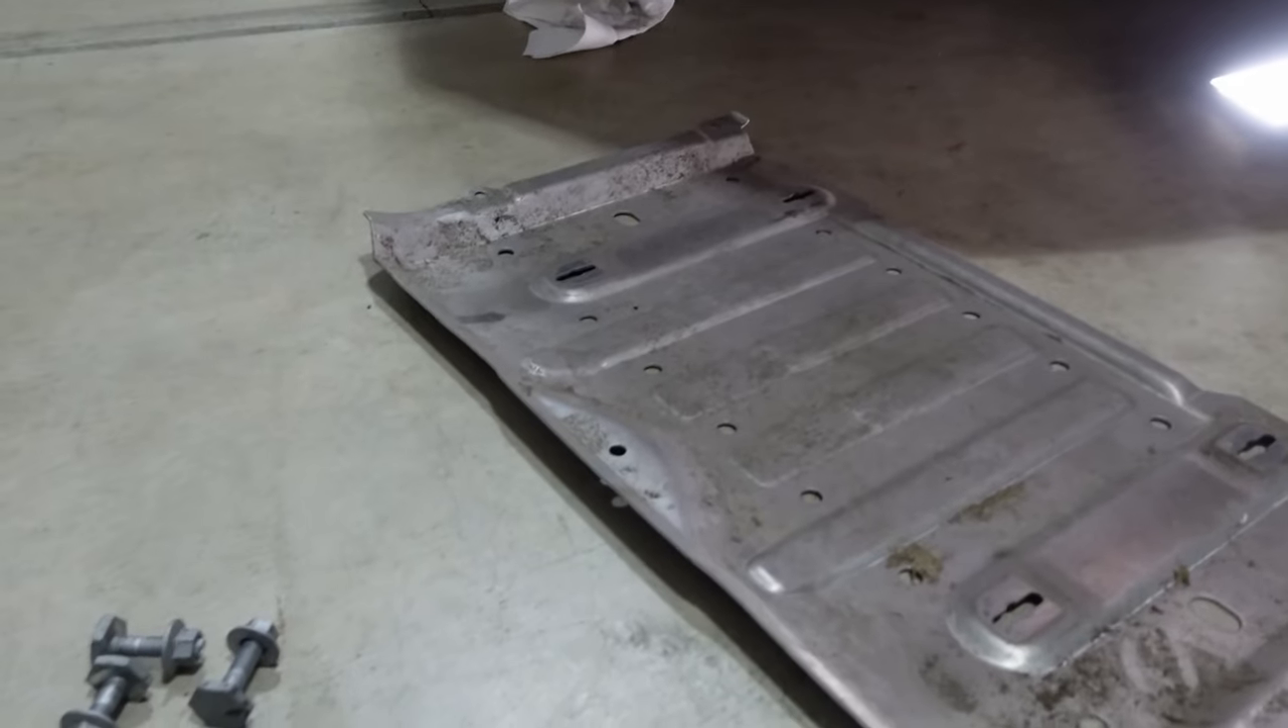So I finally got the stock skid plate off.